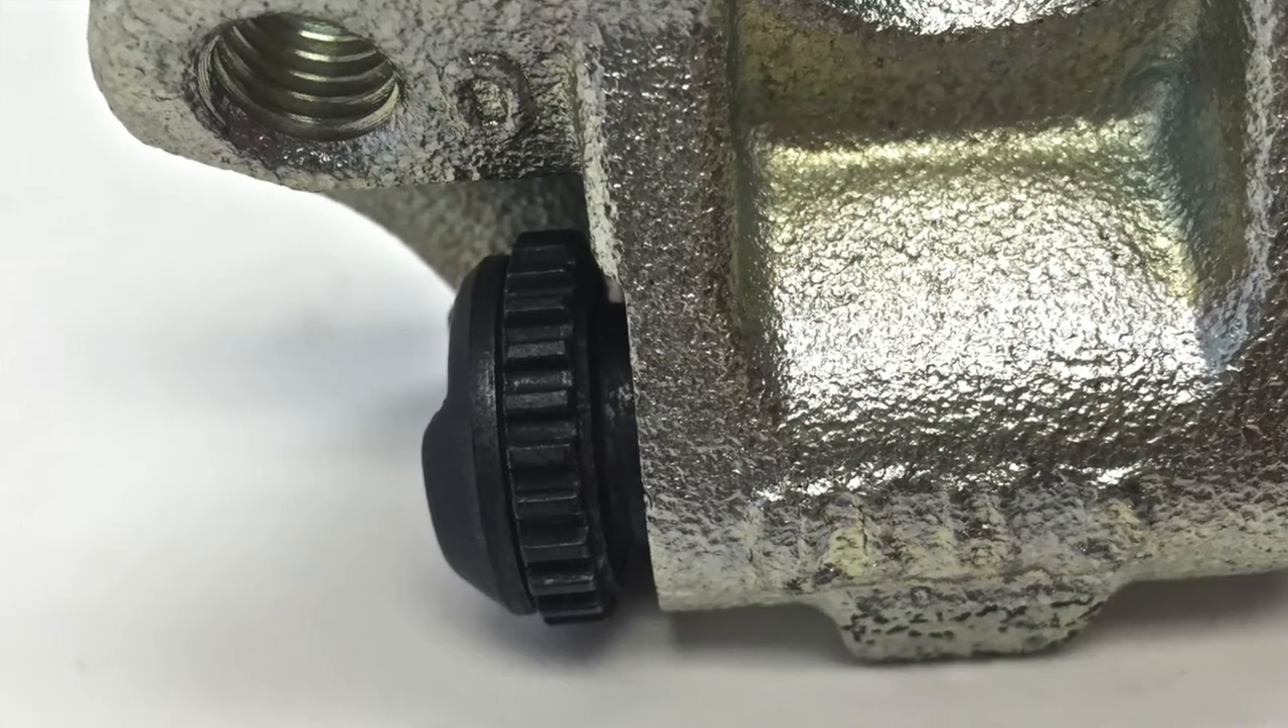Herein lies the culprit. You see that little space between the actuator body and the adjuster cap? That's the problem. Now this is a pretty big space. Even a fraction of a space can cause a problem.